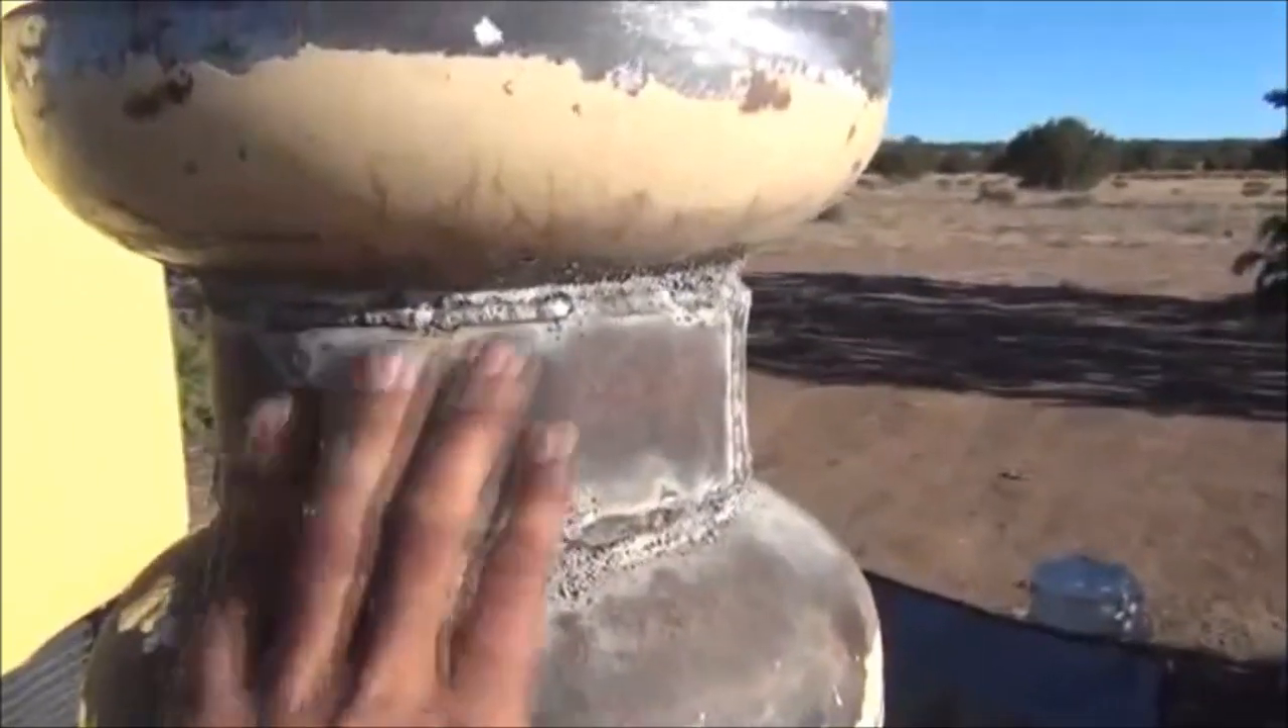We've put an extra piece of steel quarter inch all the way around our reactor zone here our reduction zone.